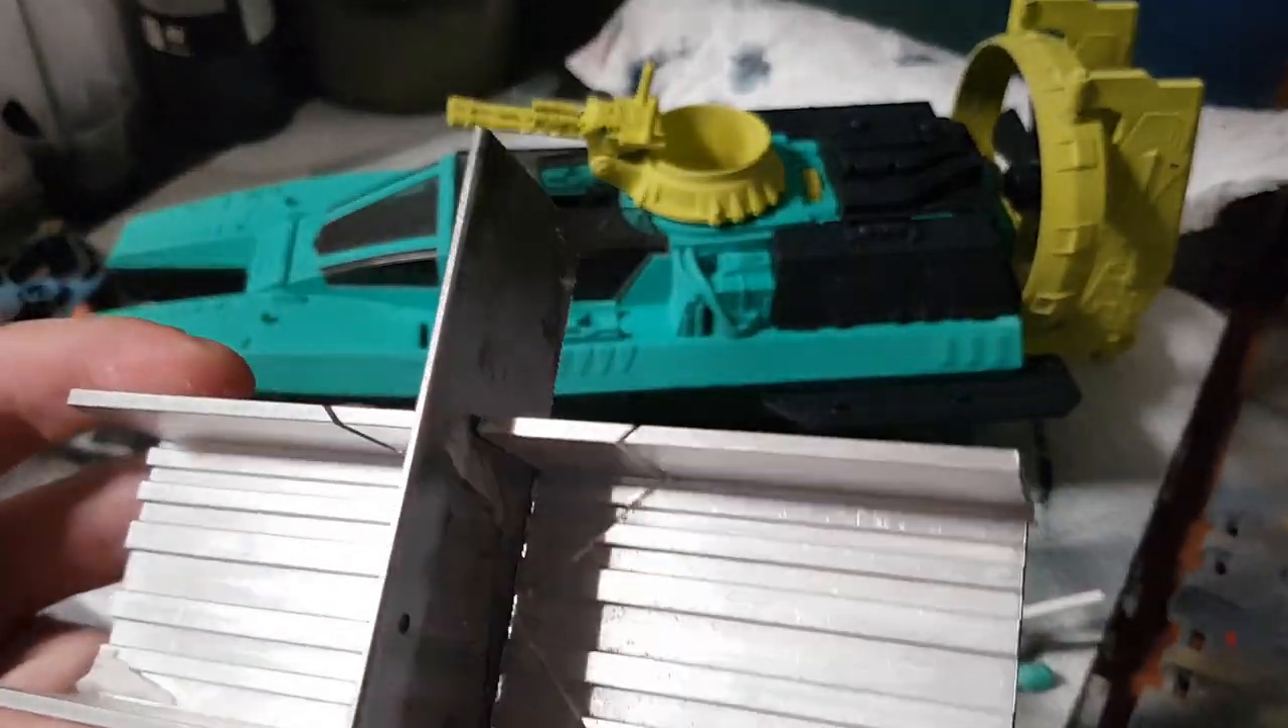This saw fits inside those channels just like that so you can see how it goes all the way in there.